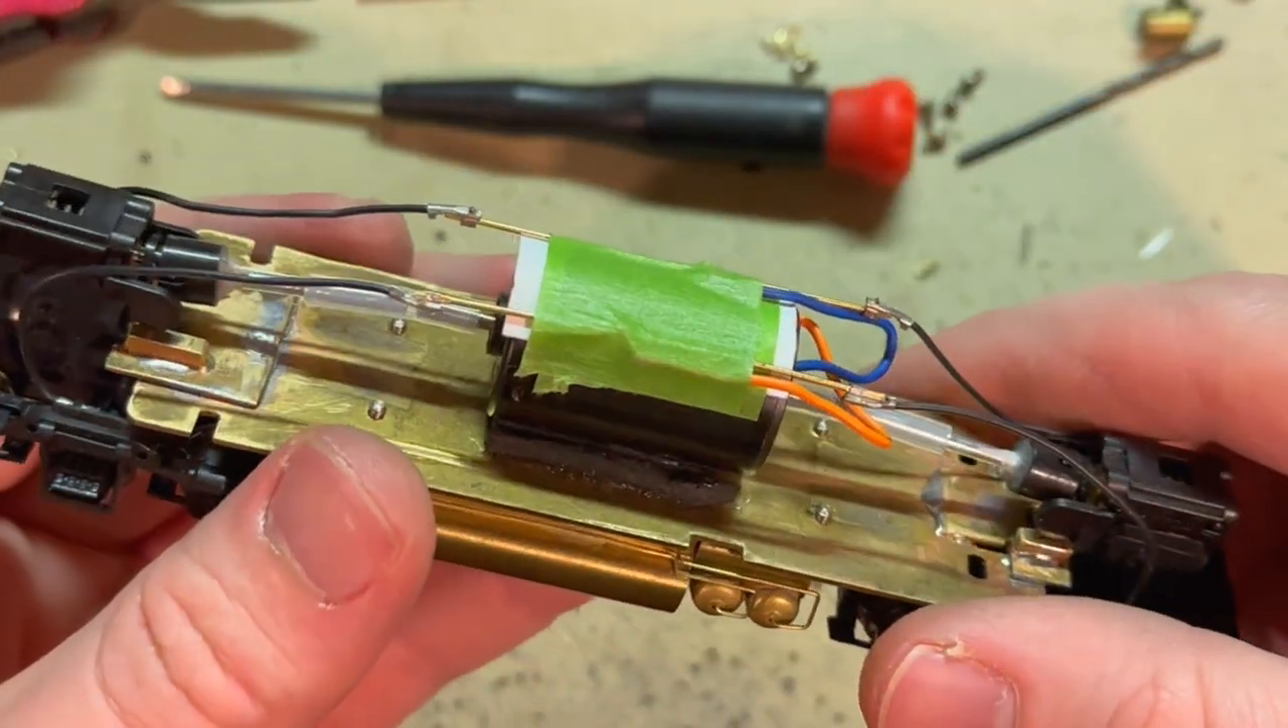And I just came up with this simple wiring system that's taped in place.